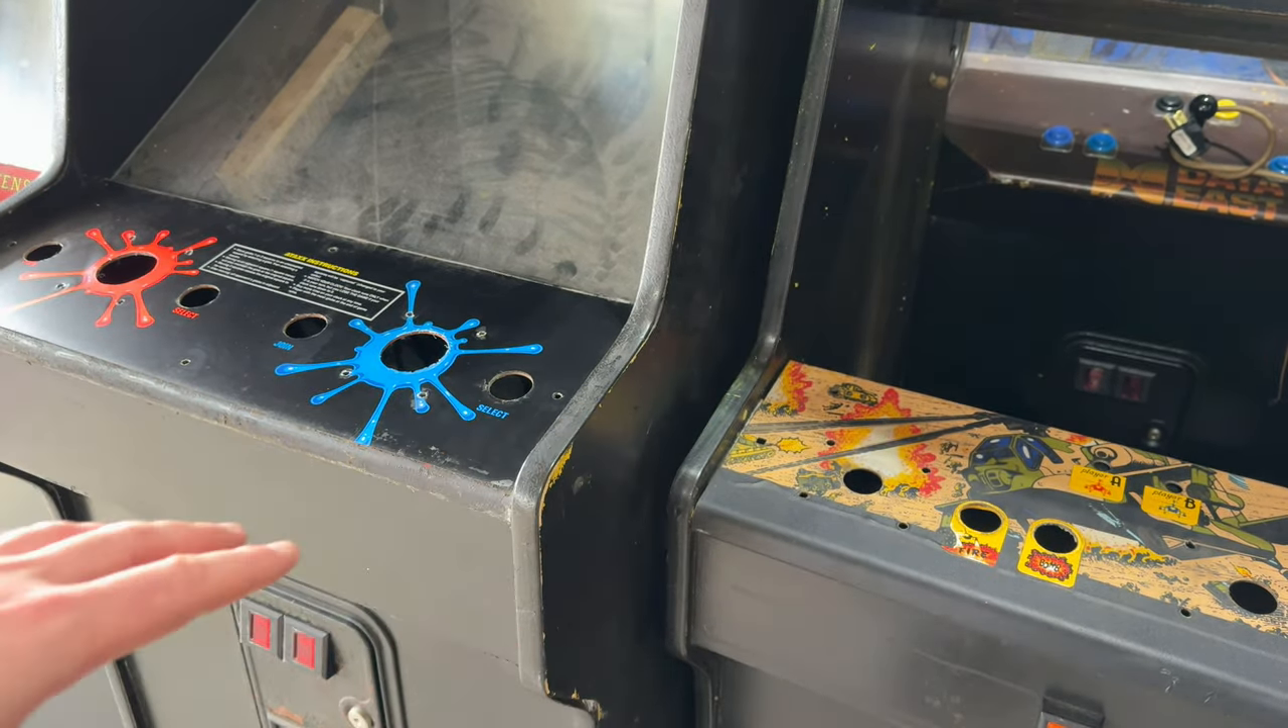Now I already removed all of the old joysticks and buttons.